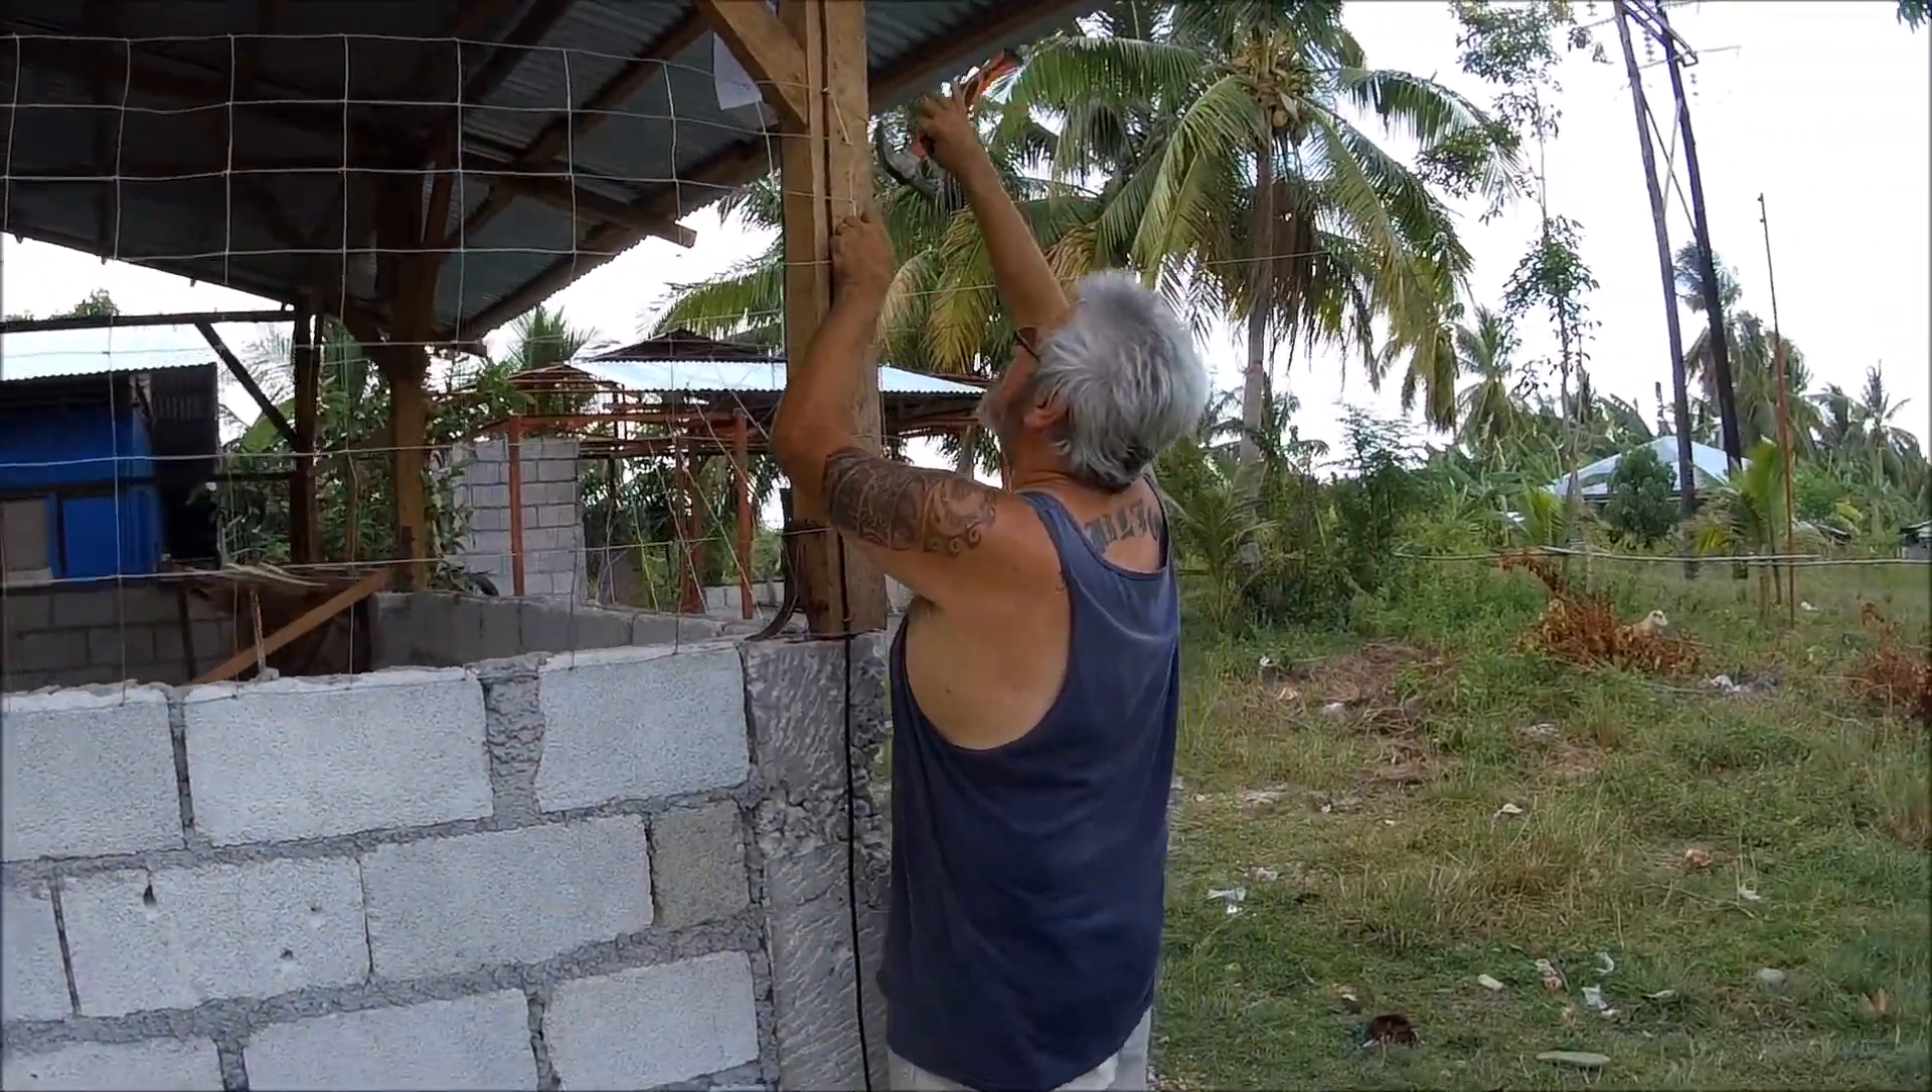So, we're putting up the hog wire already. Not yet done.